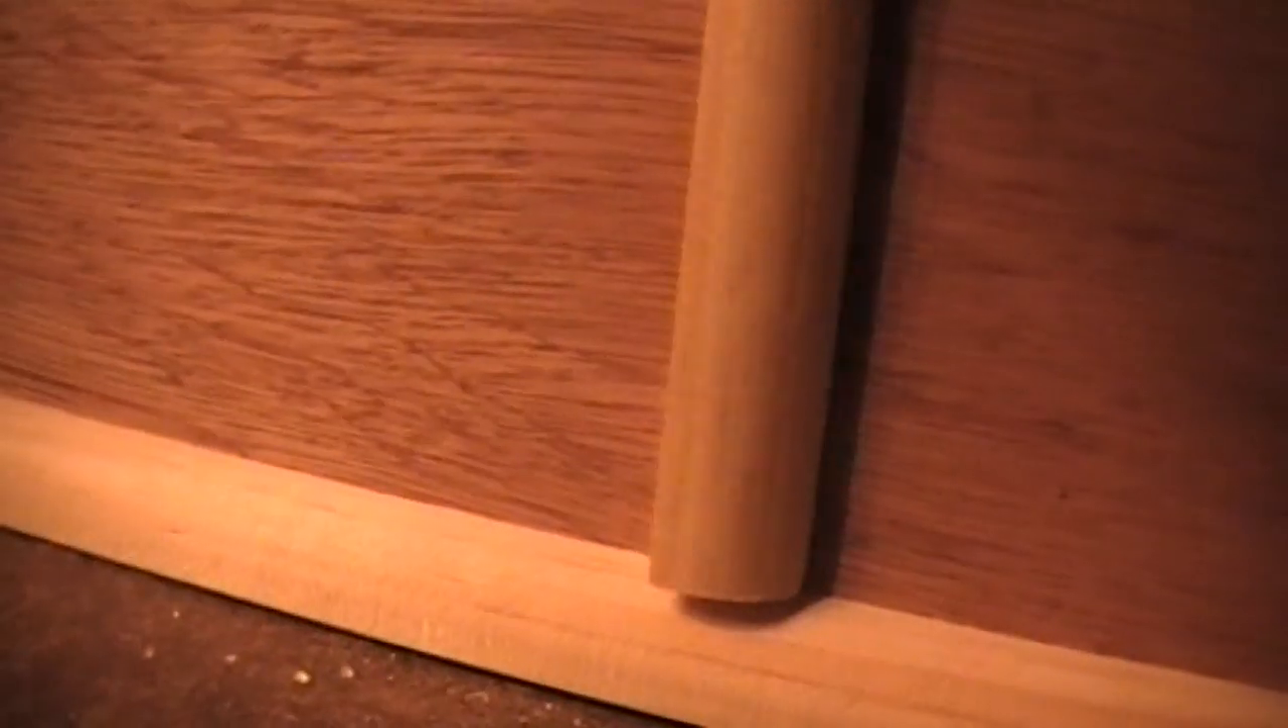See how that sticks out creates a shadow line. It's not very pretty.